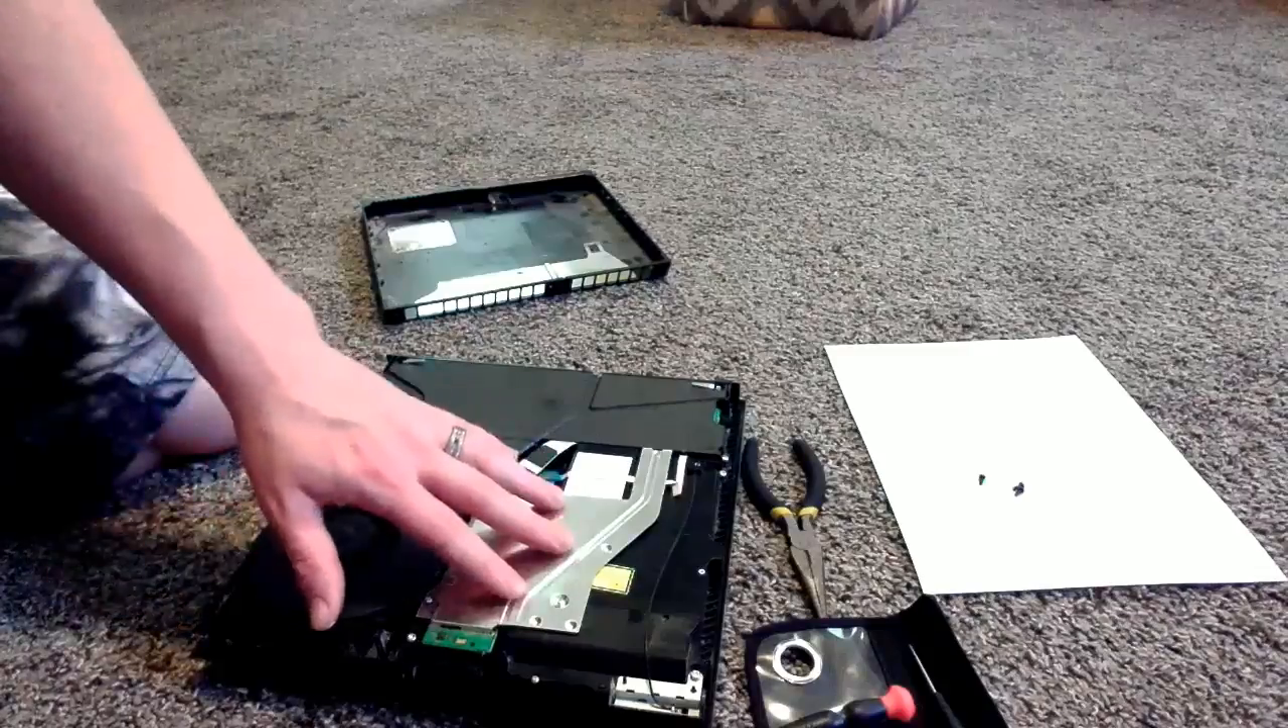So now we have the inside of our PS4 exposed.